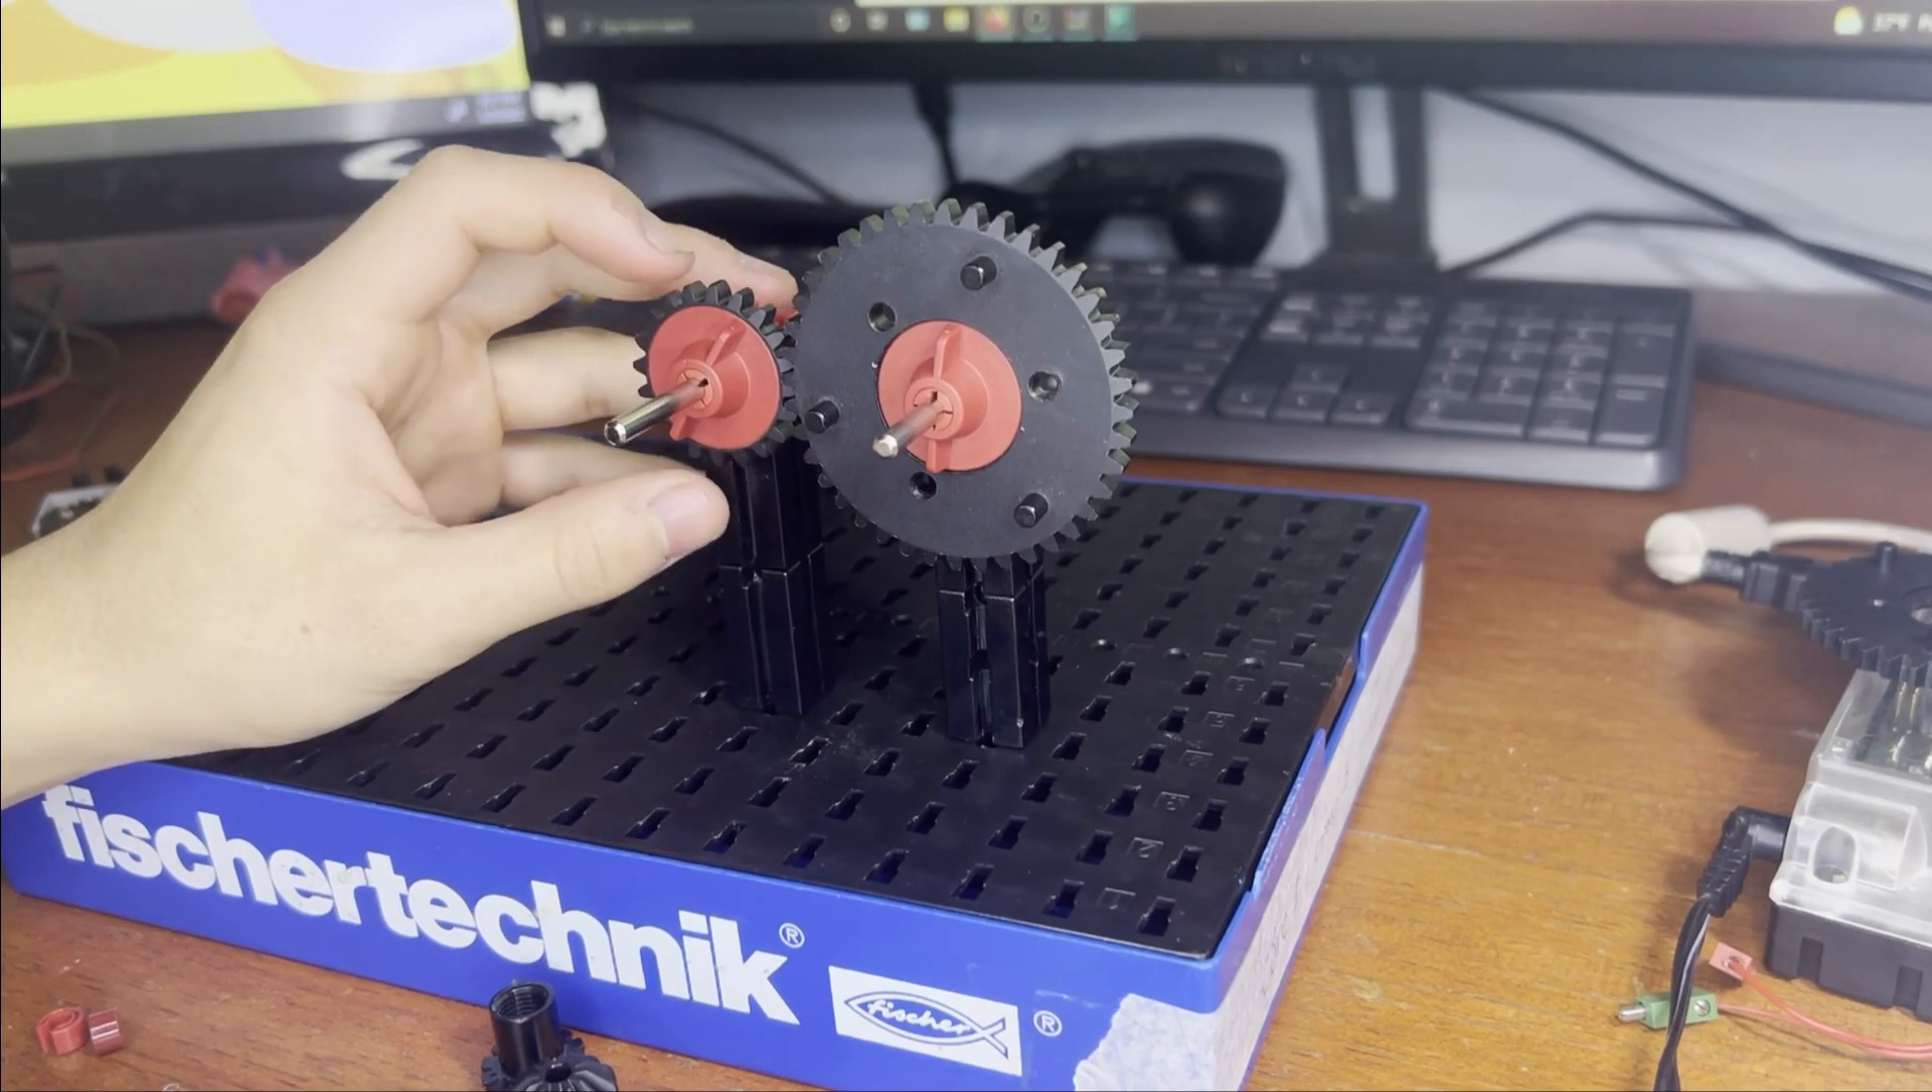So now here we have built a simple gear train.